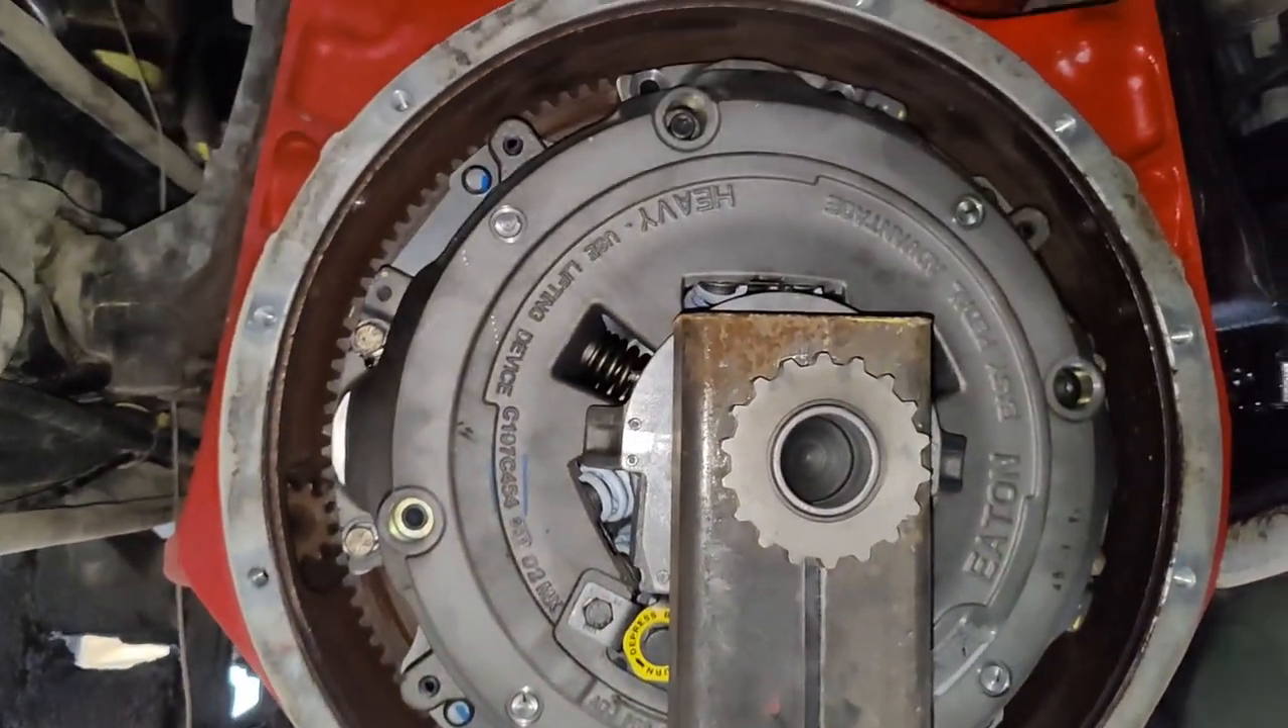Now the clutch it's in its position.